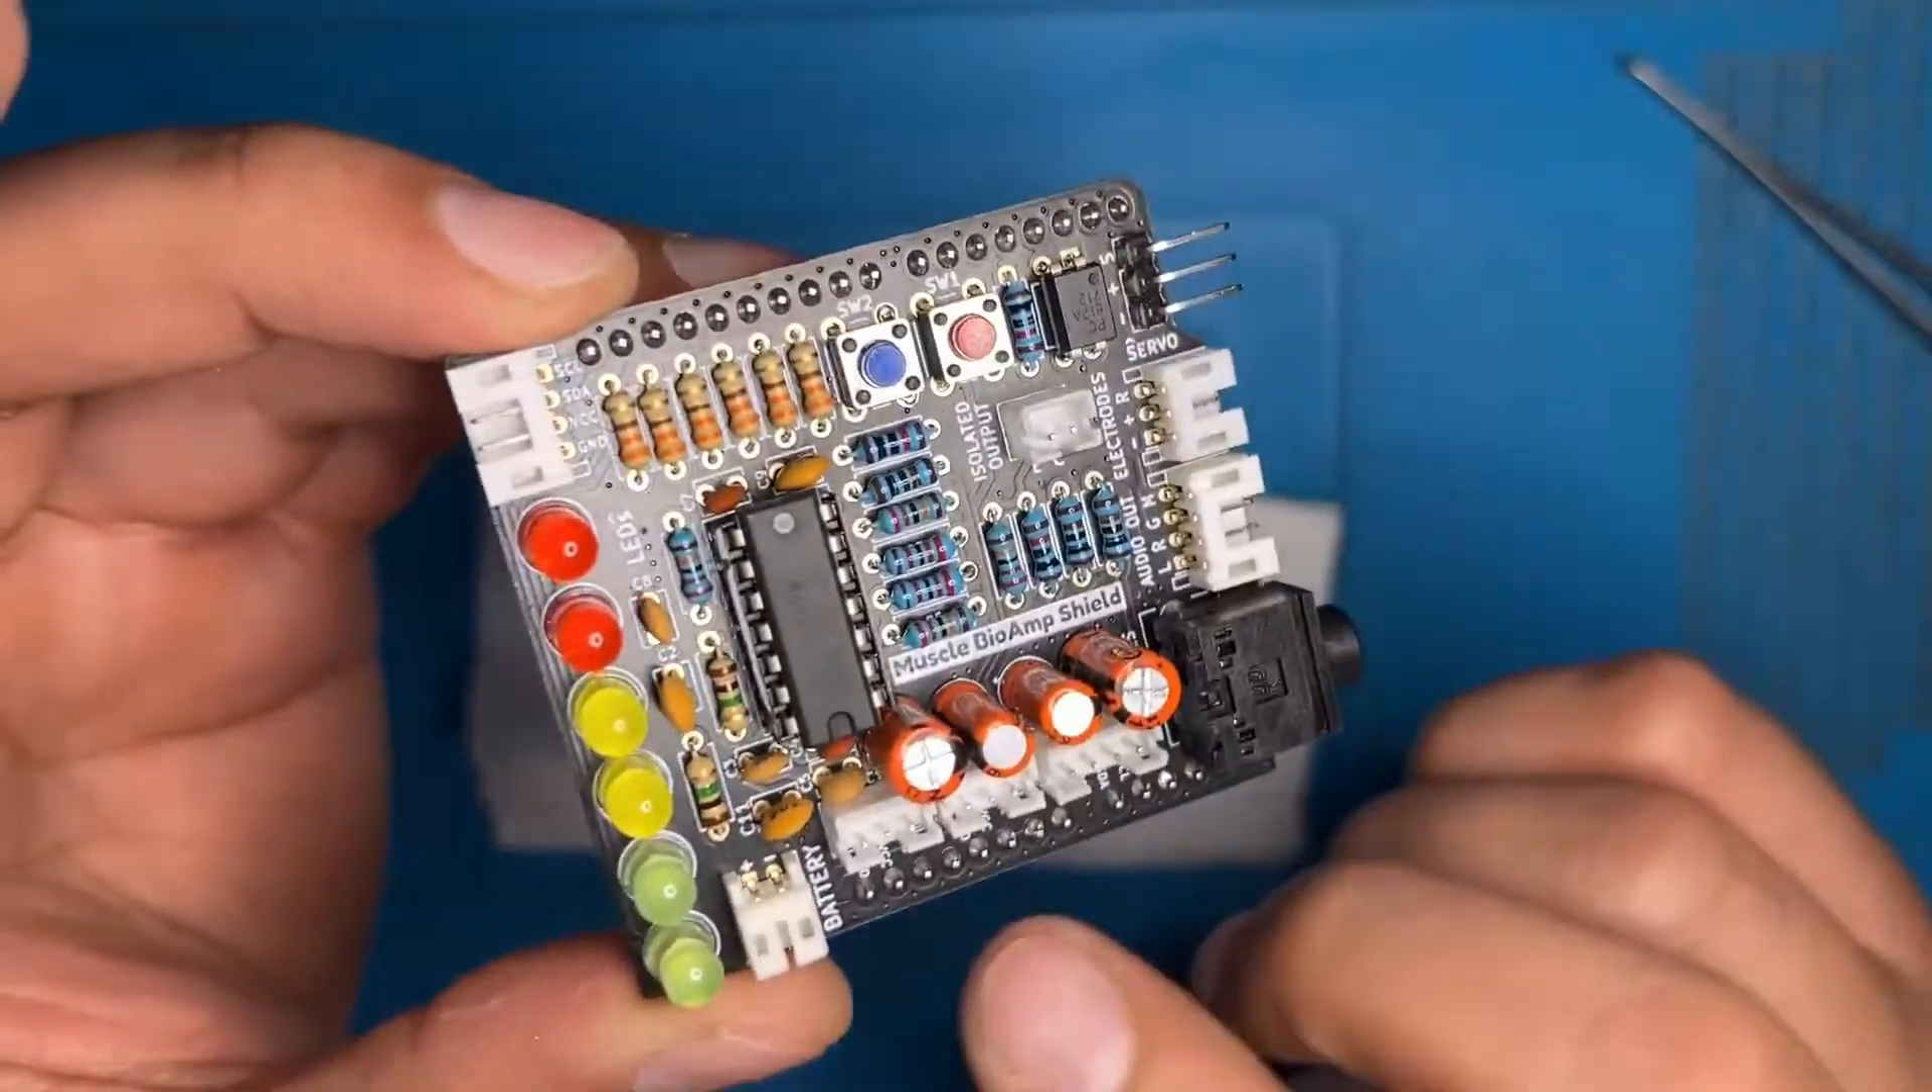Now we have successfully completed our task of assembling the shield.